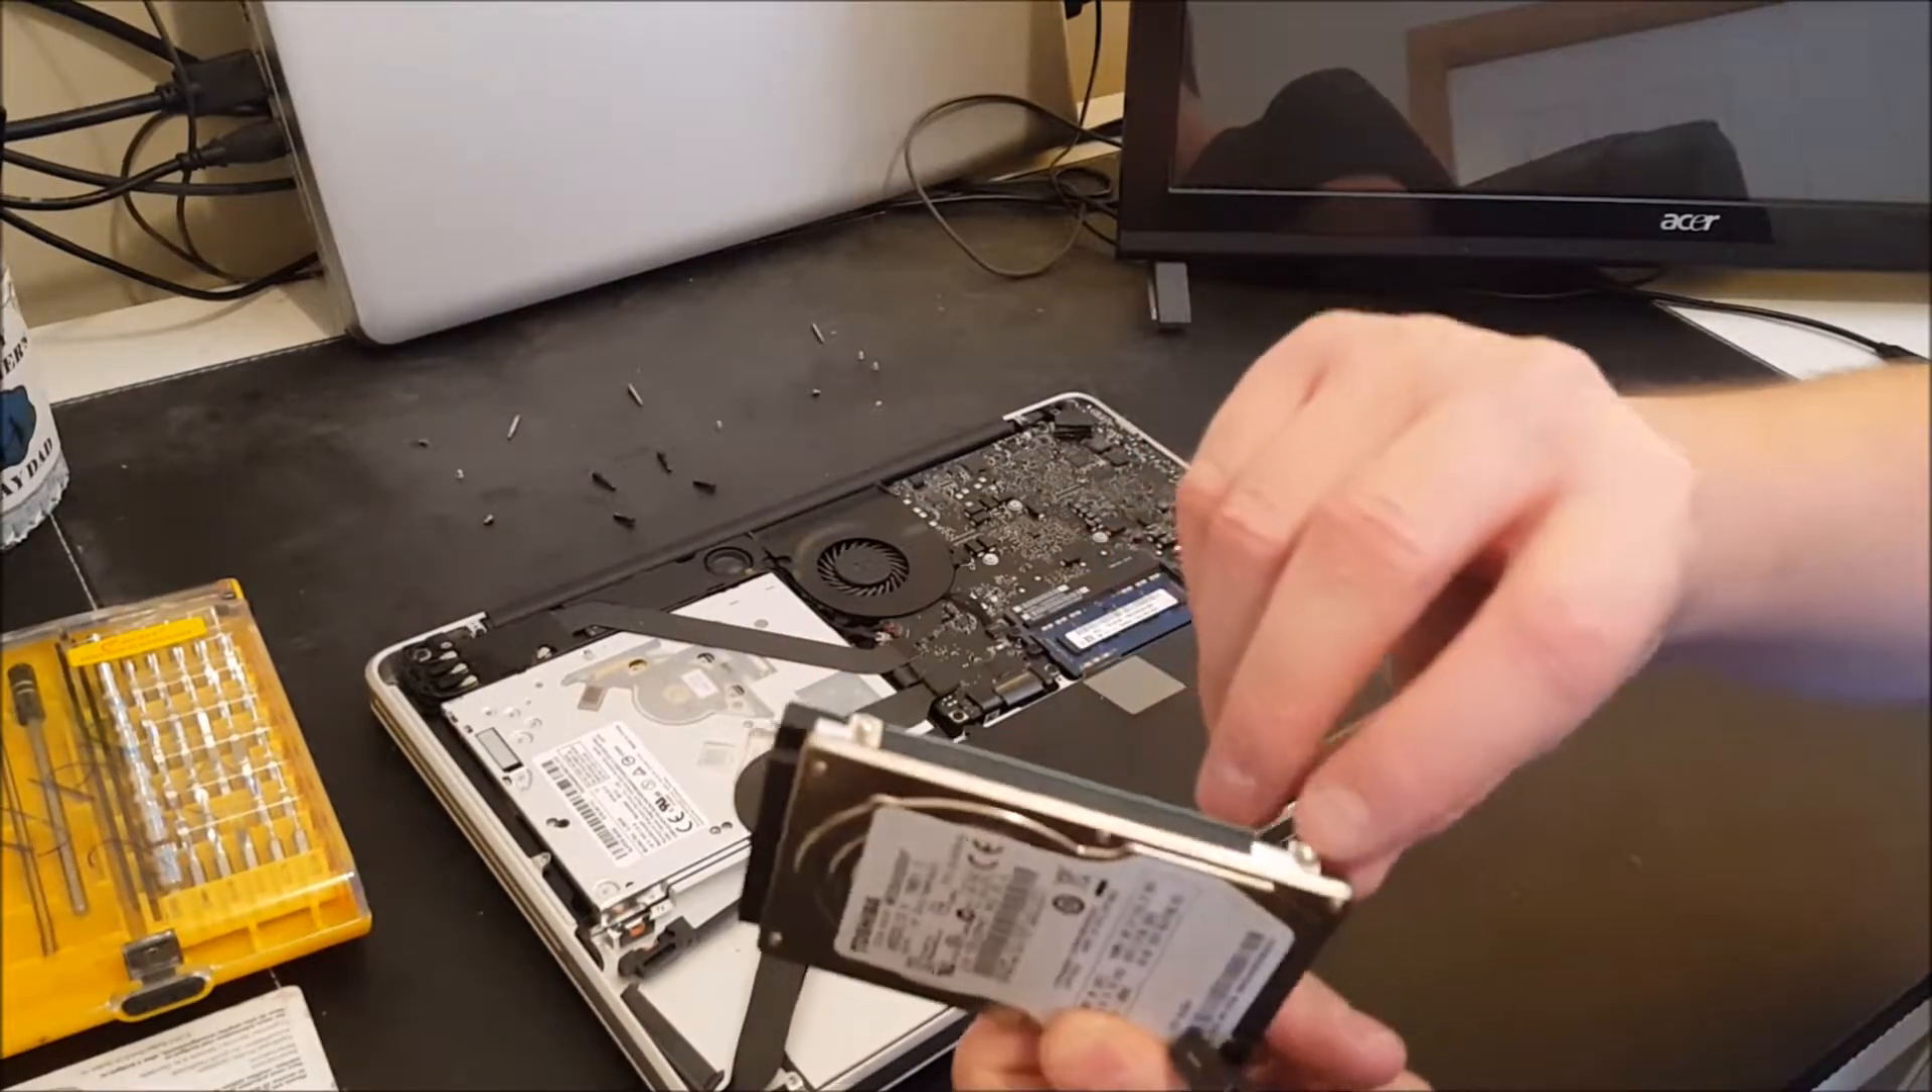Okay so I have the old disk out.